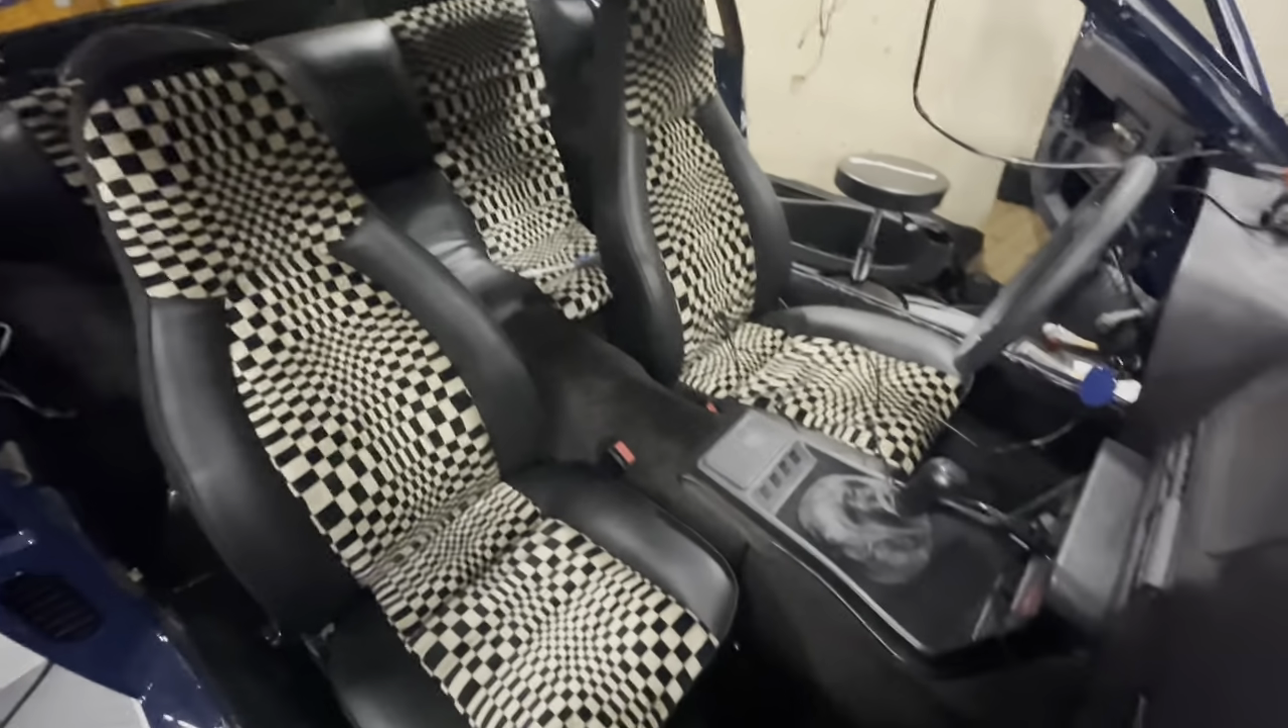Seats are installed and ready to go.